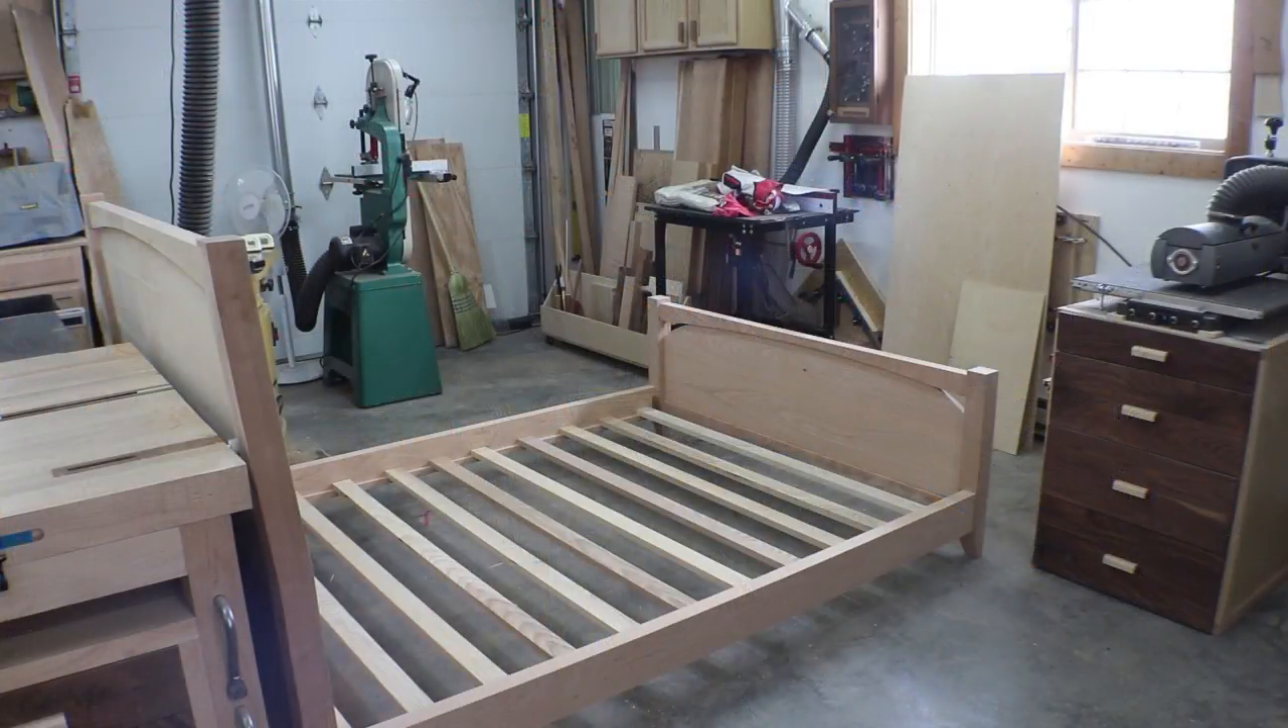Okay, so the slats are all just set in. Next up we've got to drill and countersink them and get our pilots in those rails.